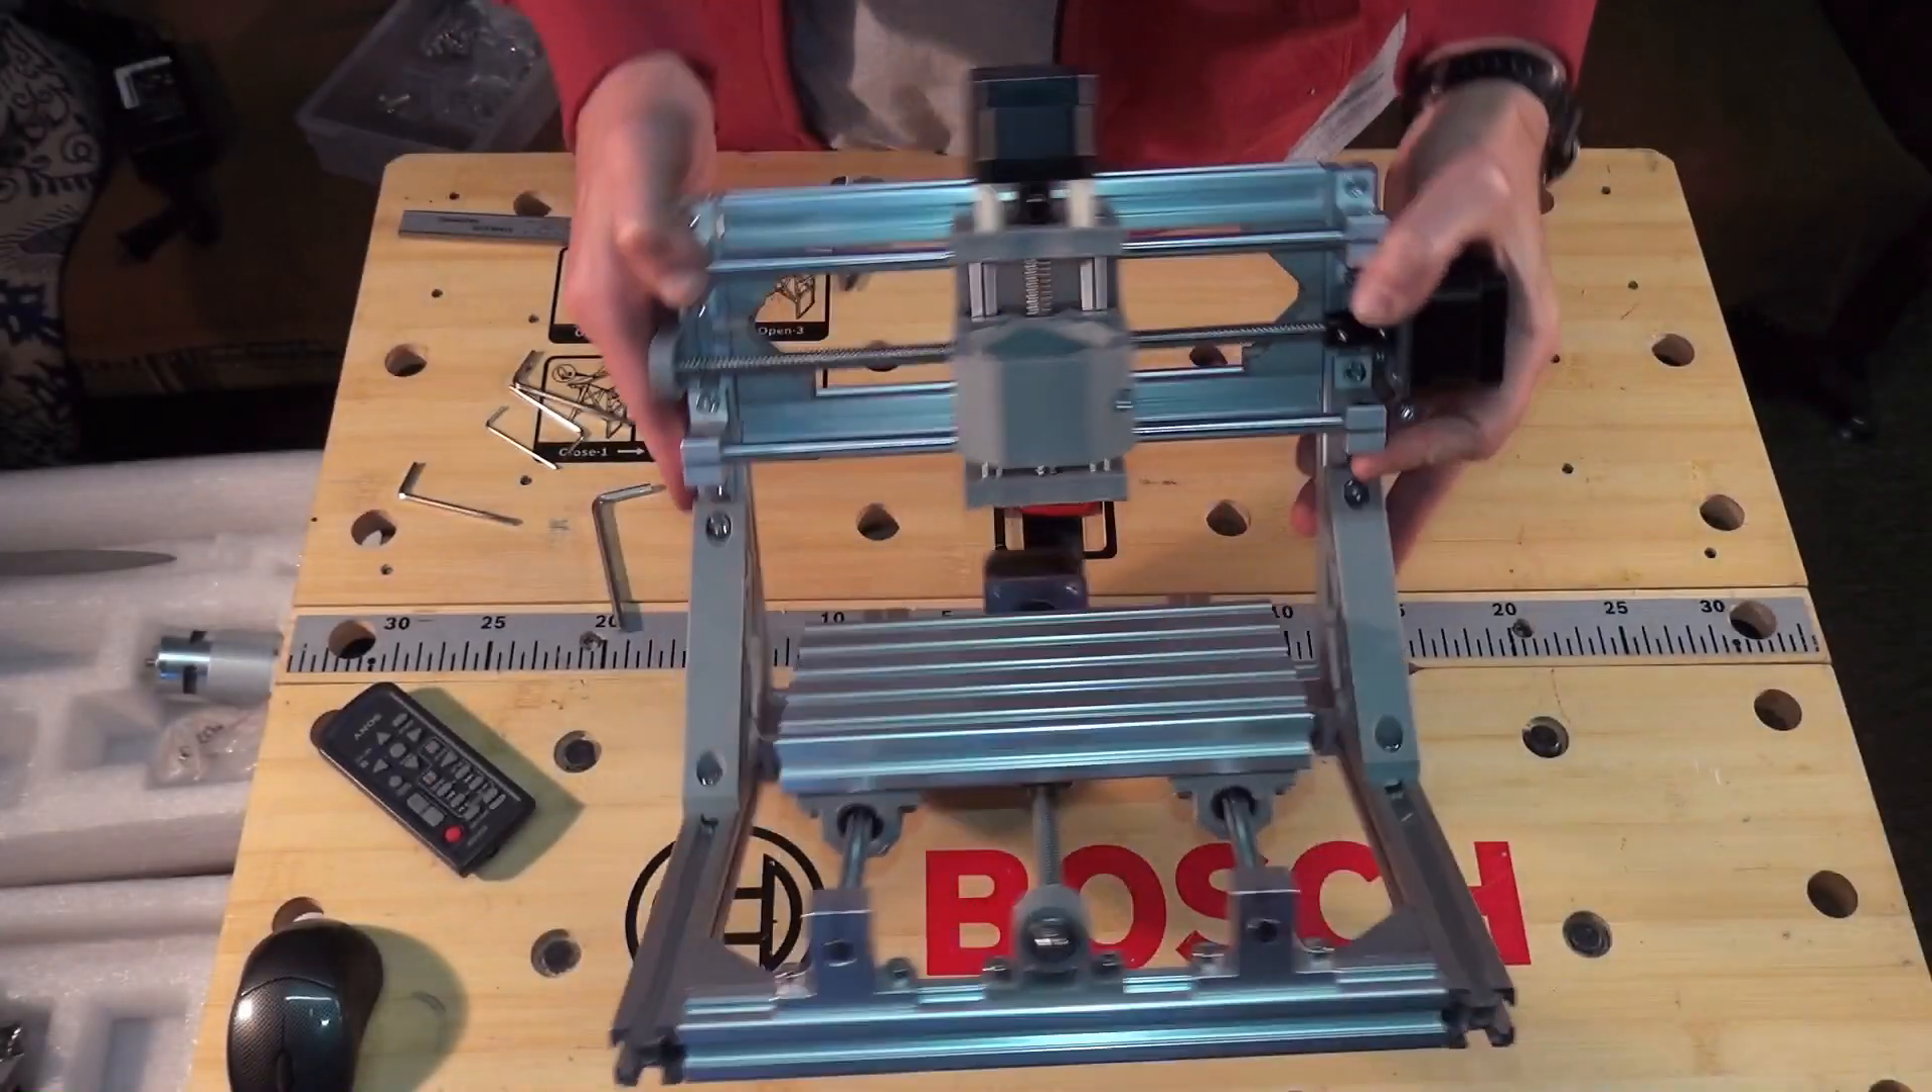Ну вот на самом деле вся механика станка собрана, все оси на месте и все работает.